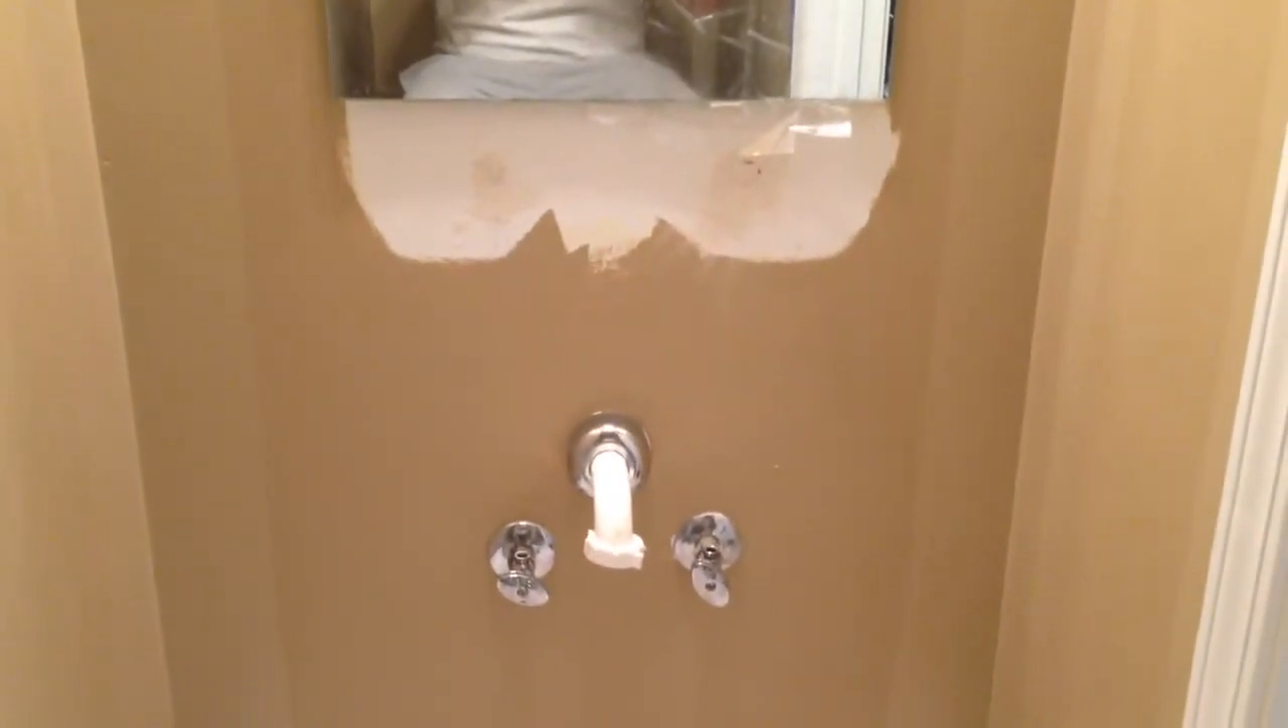Now, I just removed the sink as you can see there.